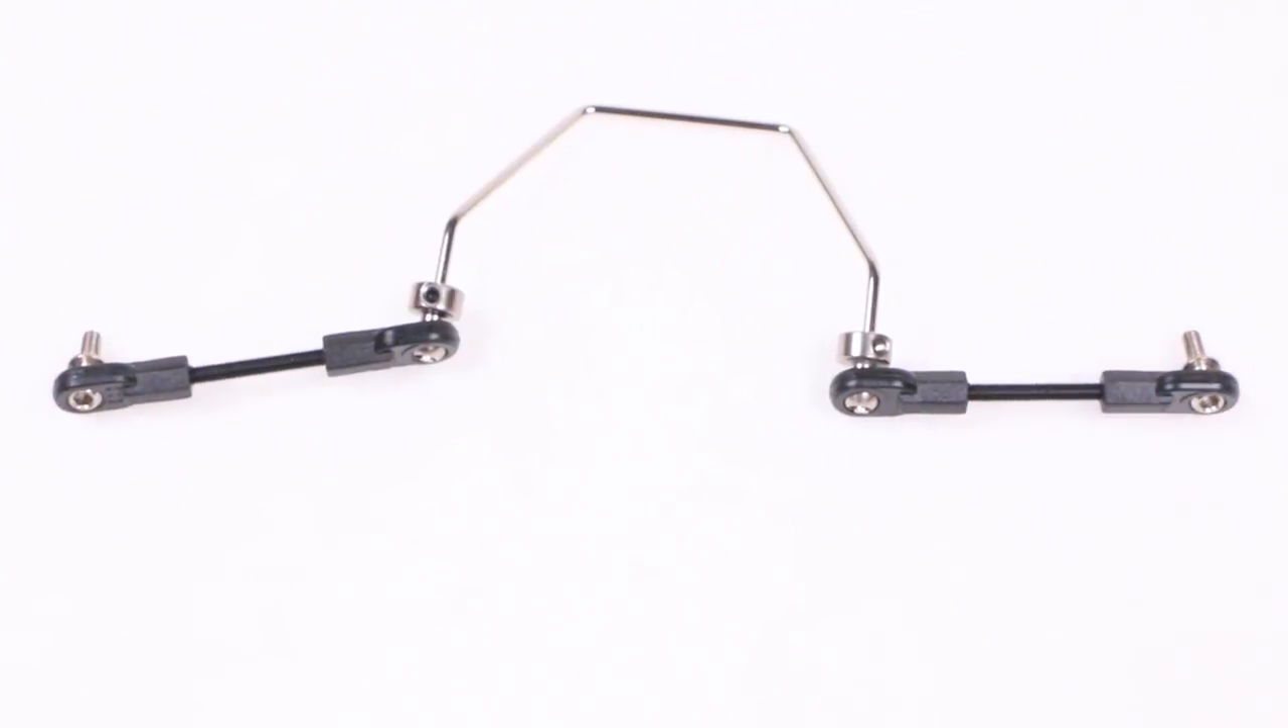That's the front sway bar assembled.